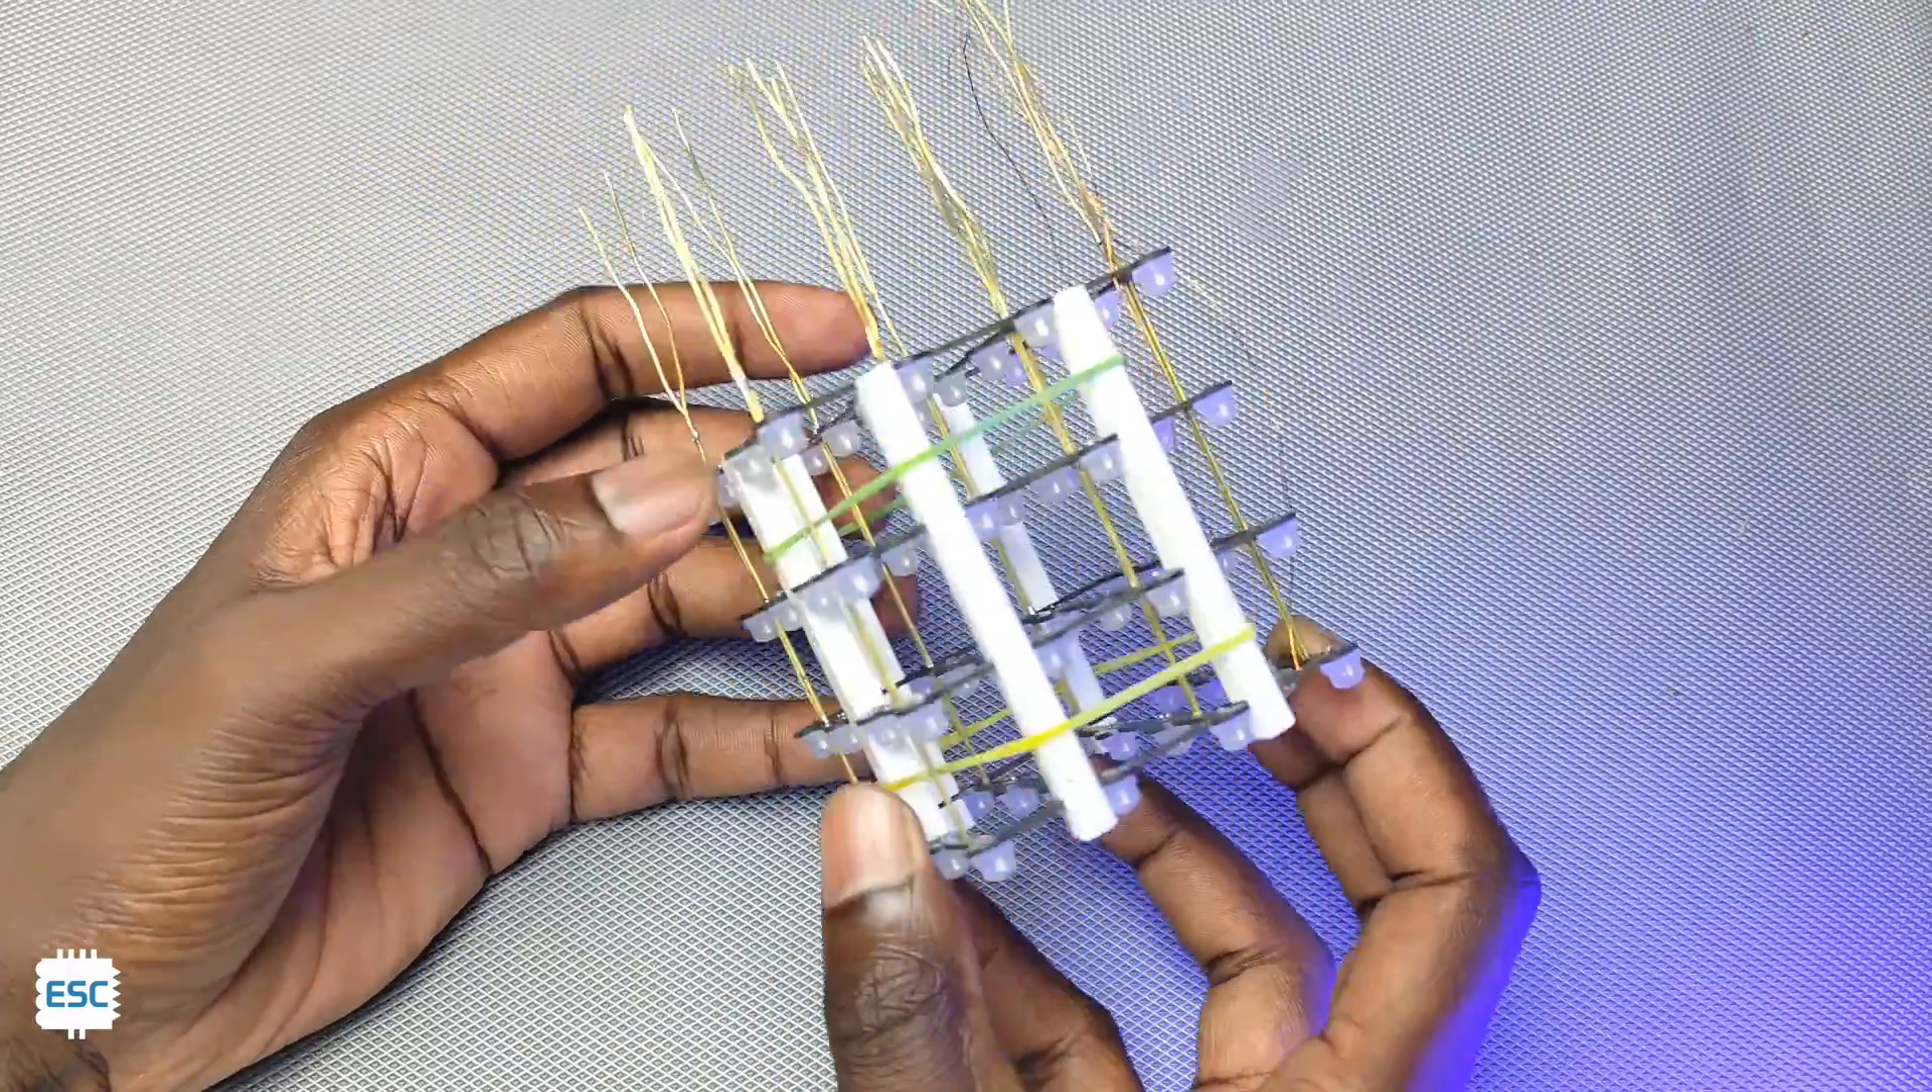After doing all the soldering, the LED cube looks like this.